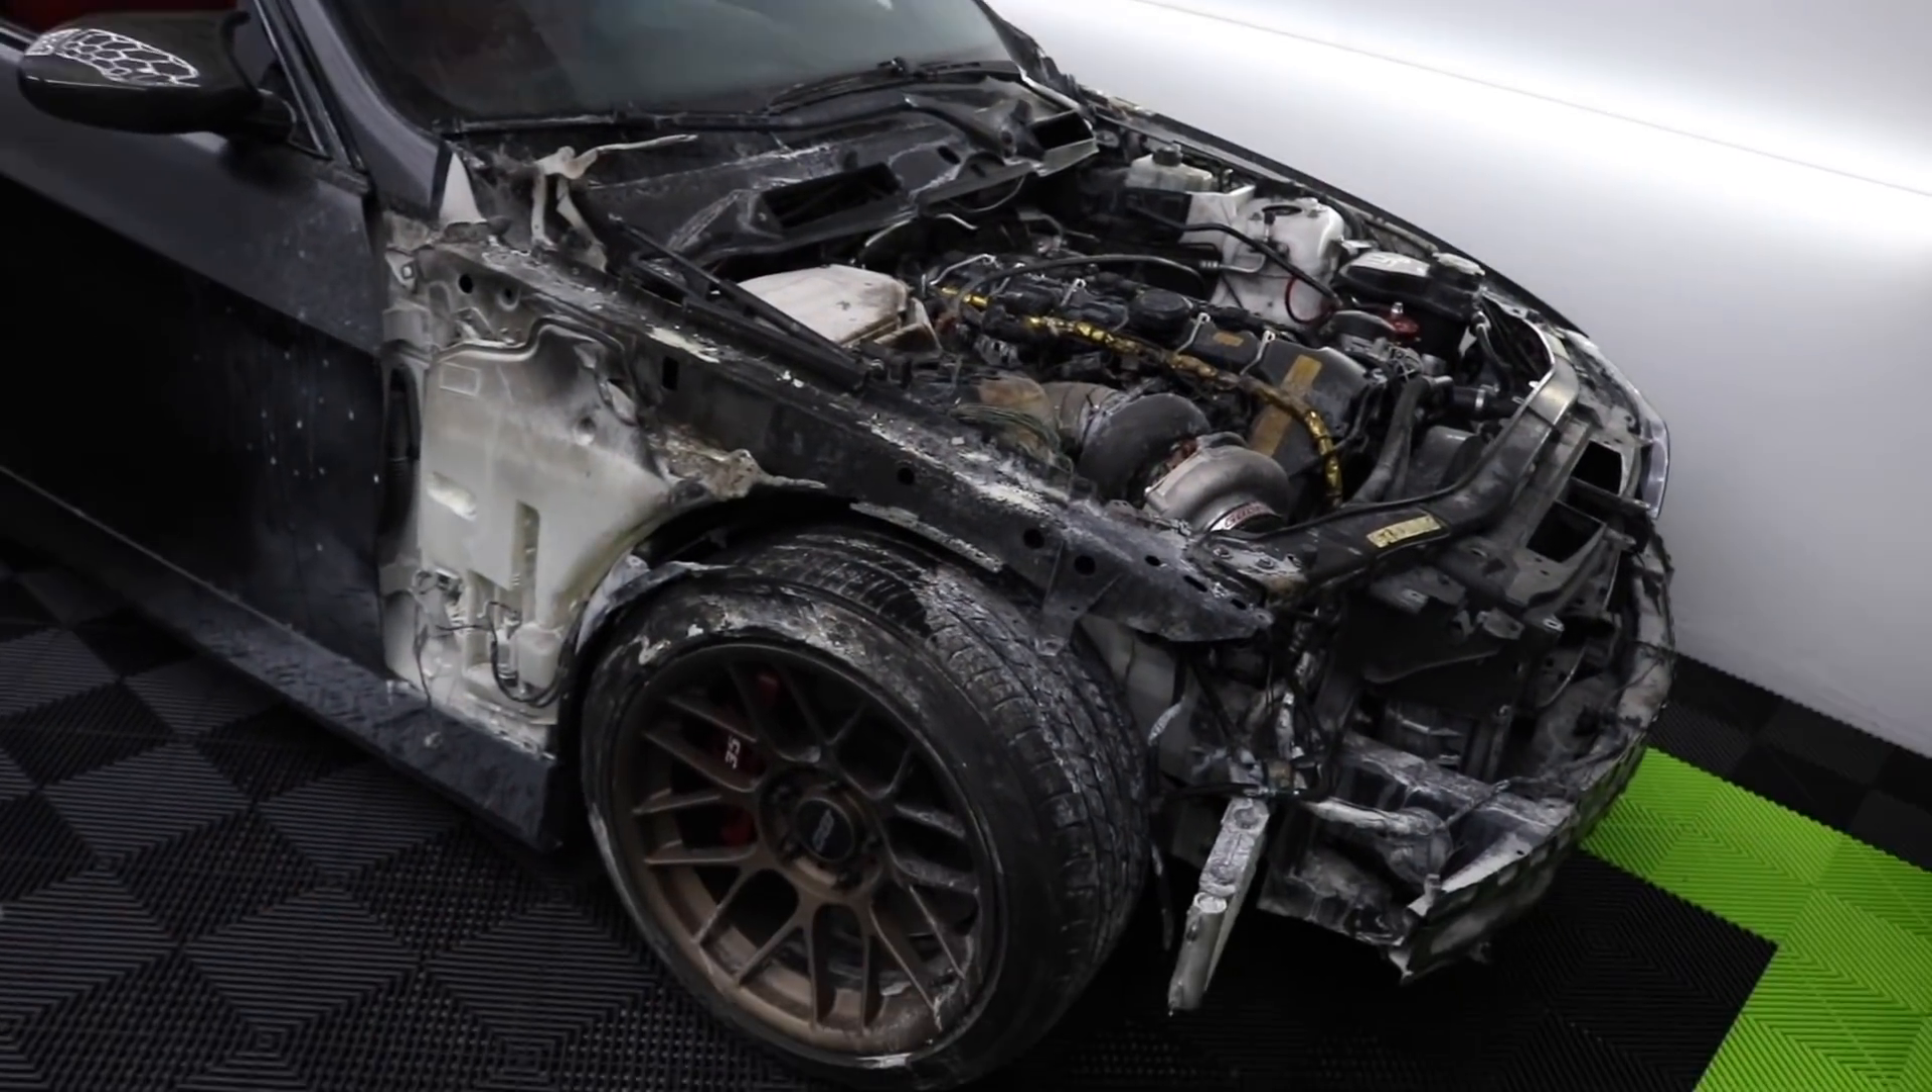So I took off the fender the front bumper the headlight nothing crazy I still haven't like really taken off the turbo and I don't even know if it starts.